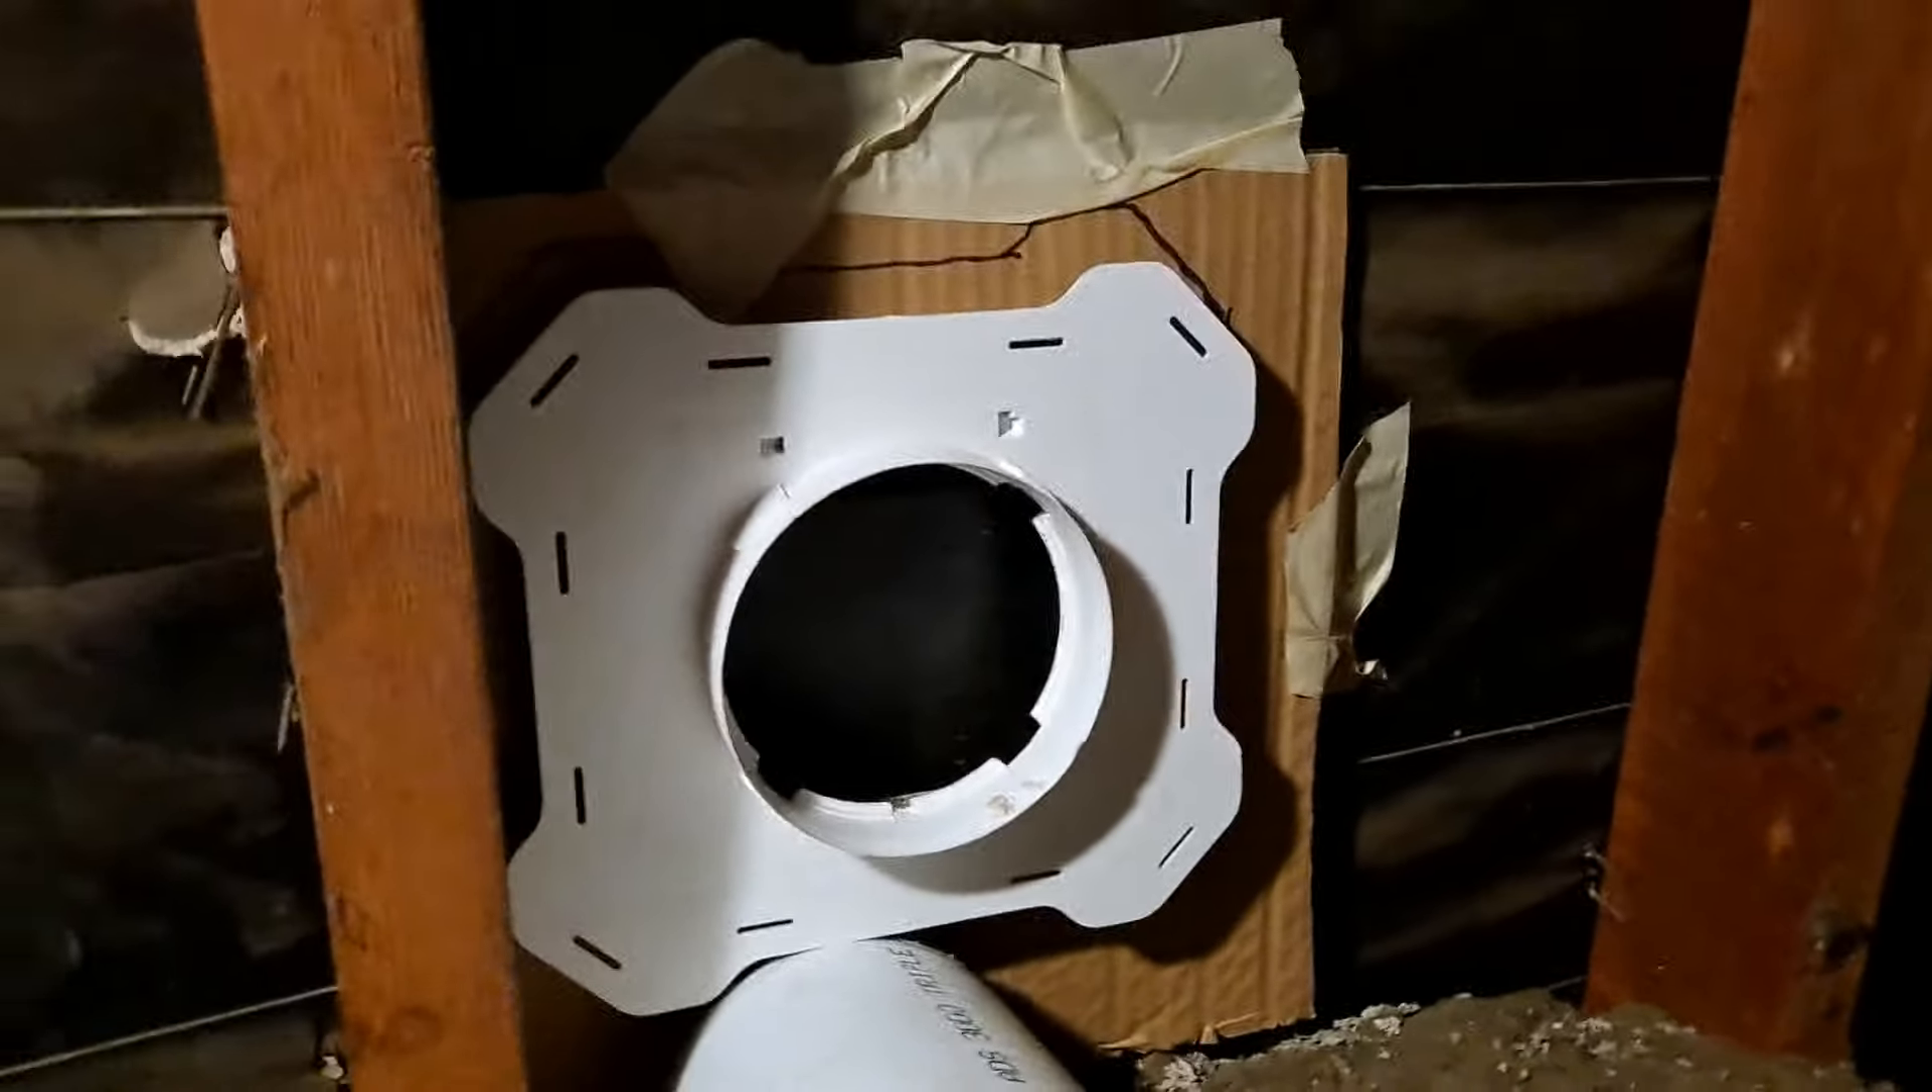And then you can see i have the flange in position here with my template behind it.